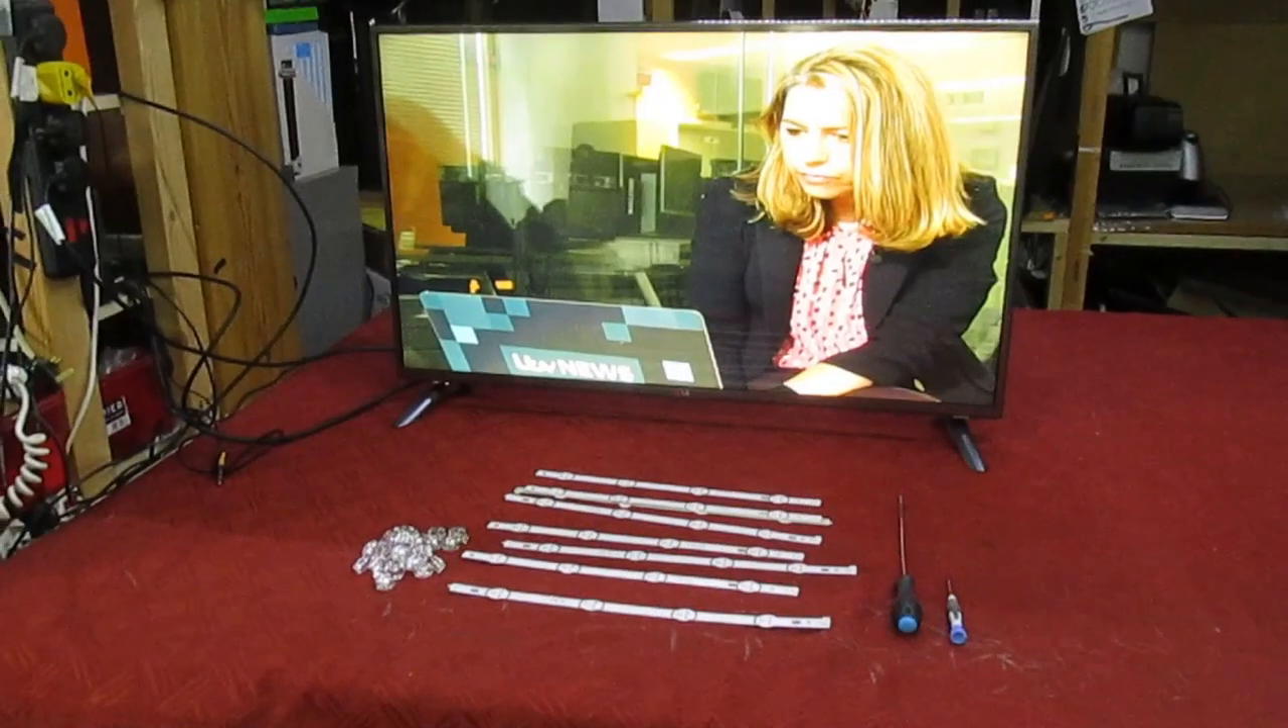Right so there we go that's the tv all back together that's the end result.